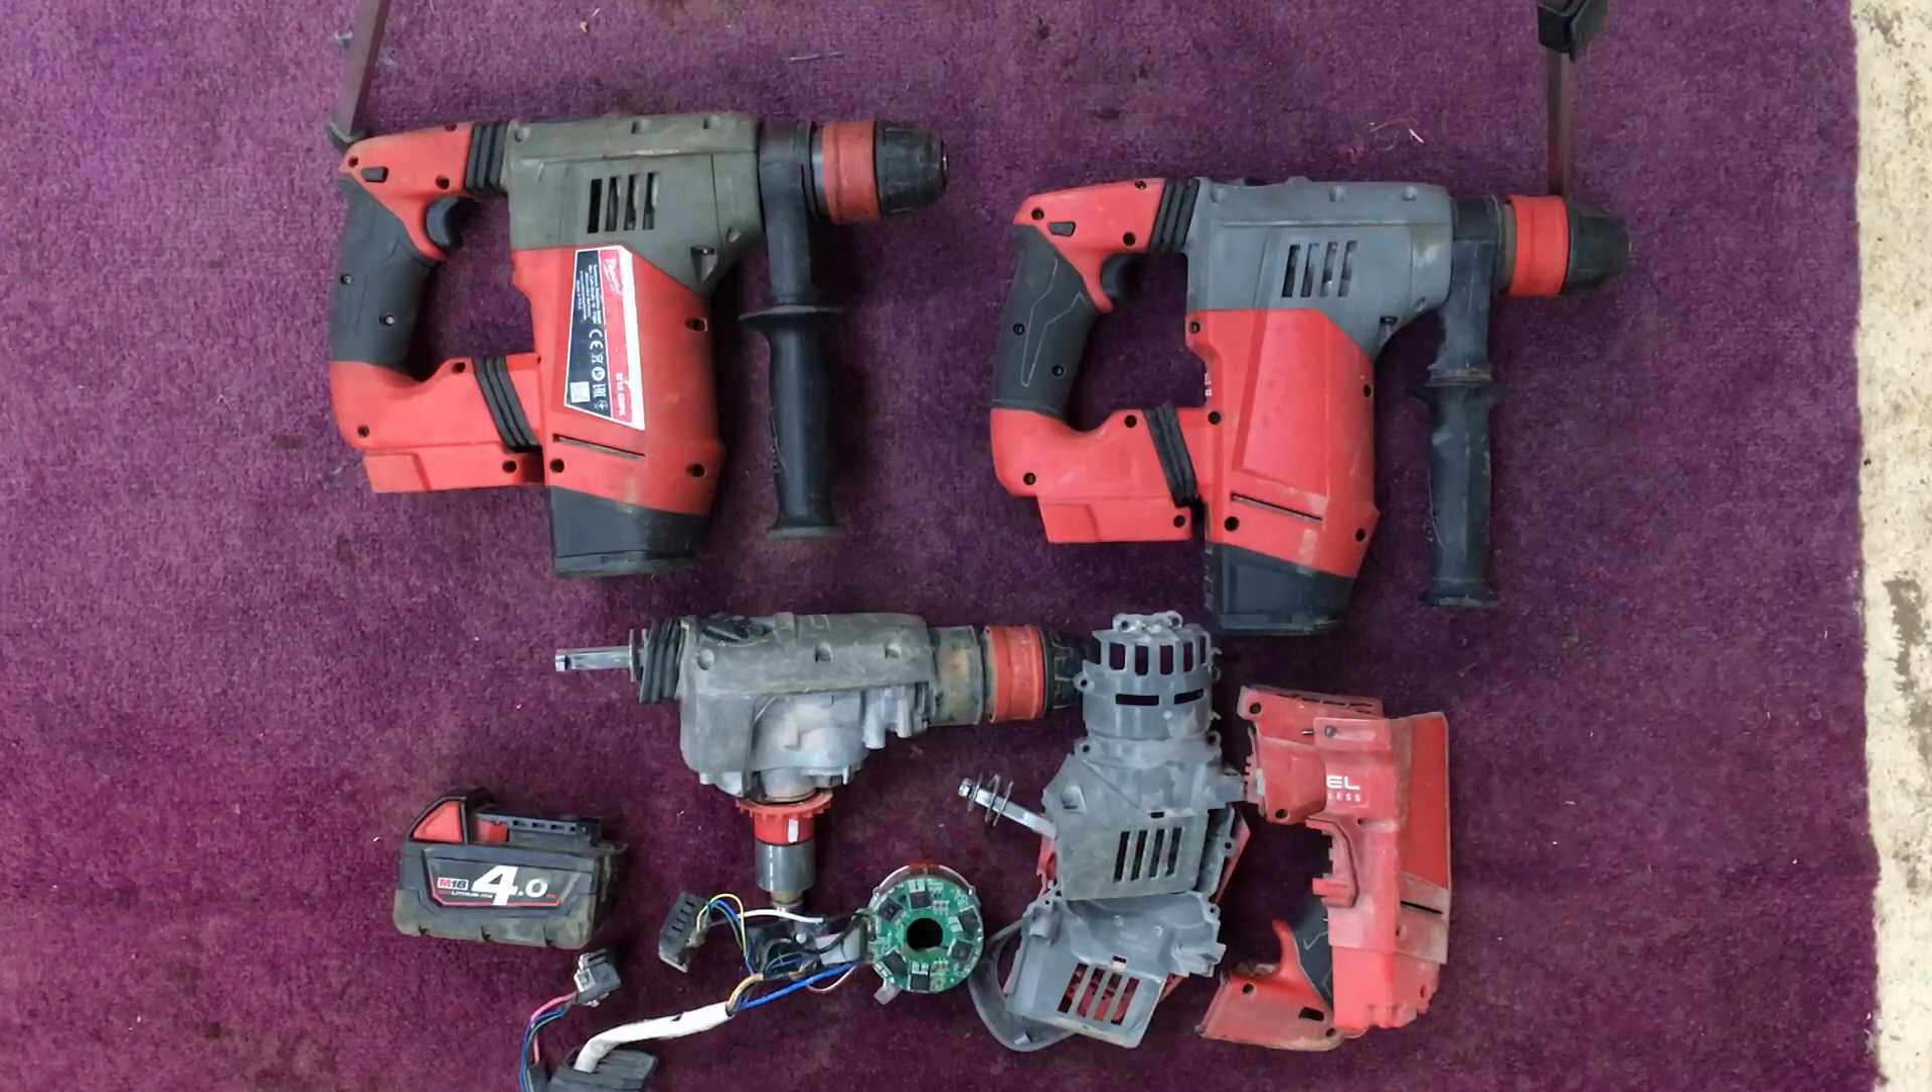Right, so, I've put drills one and two back together. Number three, I've just left in parts, because, well, it looks like we're not going to be able to repair that one, but let's try drill number one.